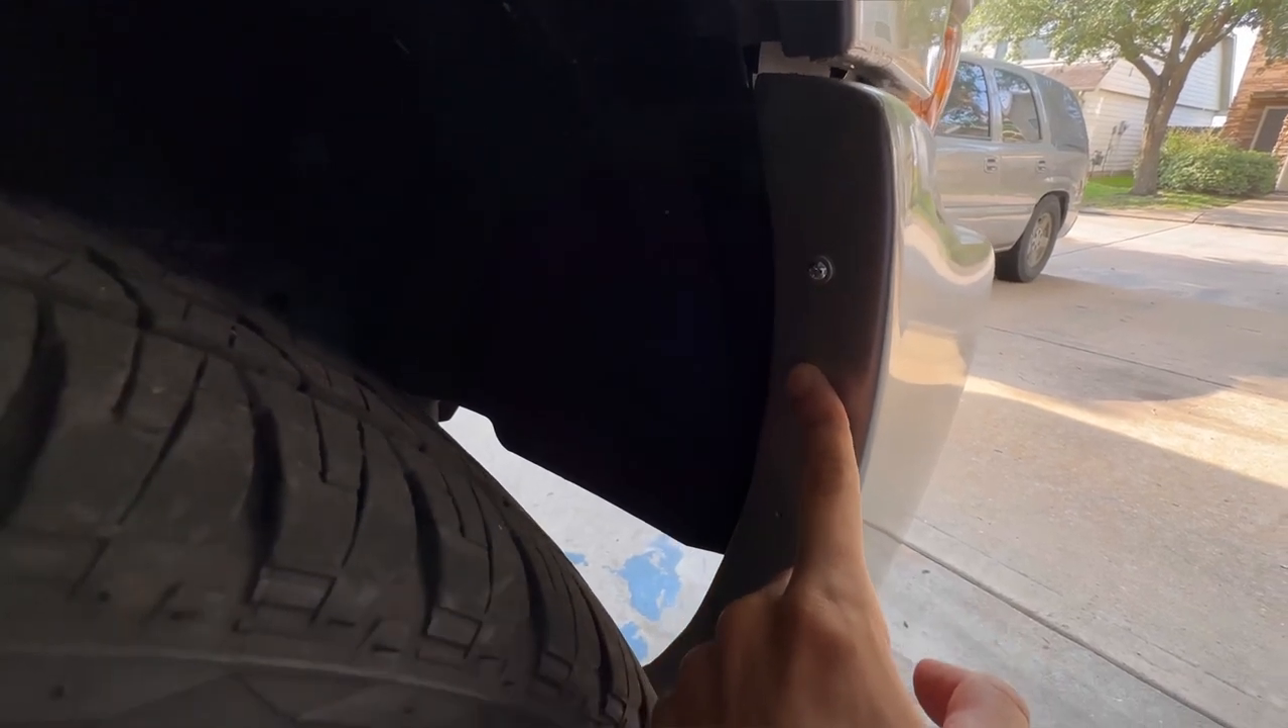To hold this bumper on i did have to put a tapping screw right here.